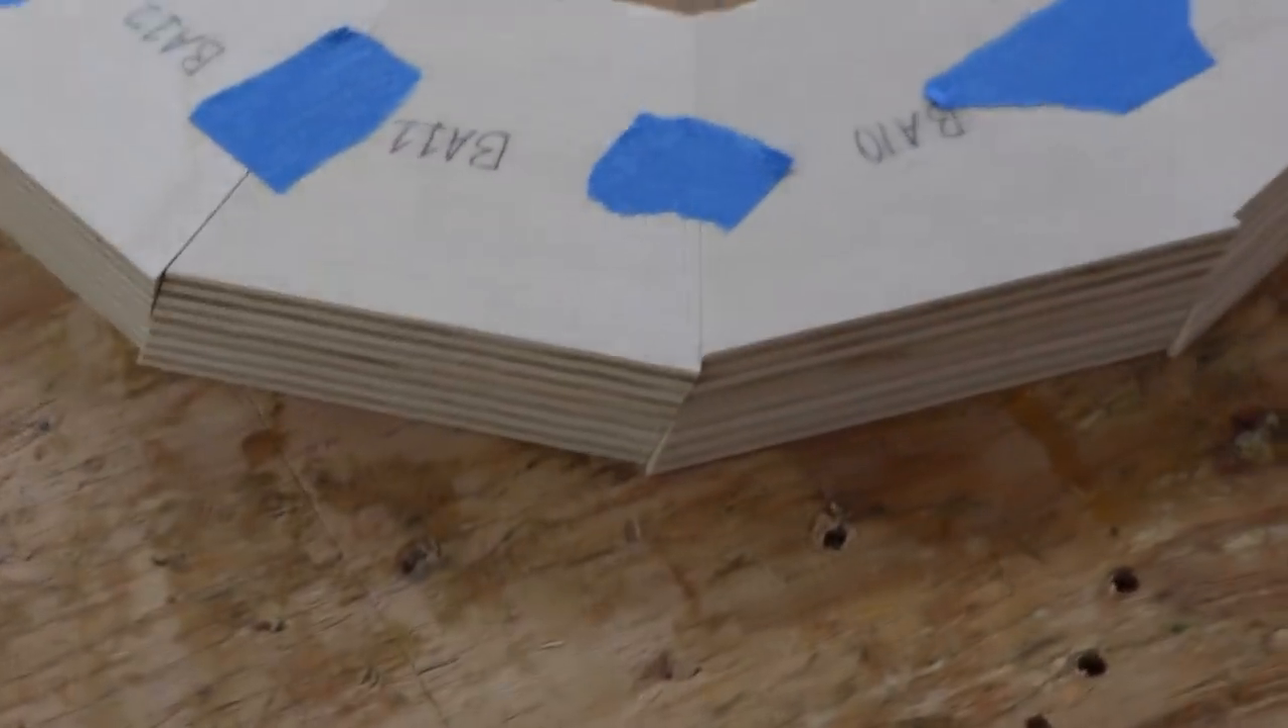And as you can see it doesn't make any difference that these are beveled they still make a perfect ring.